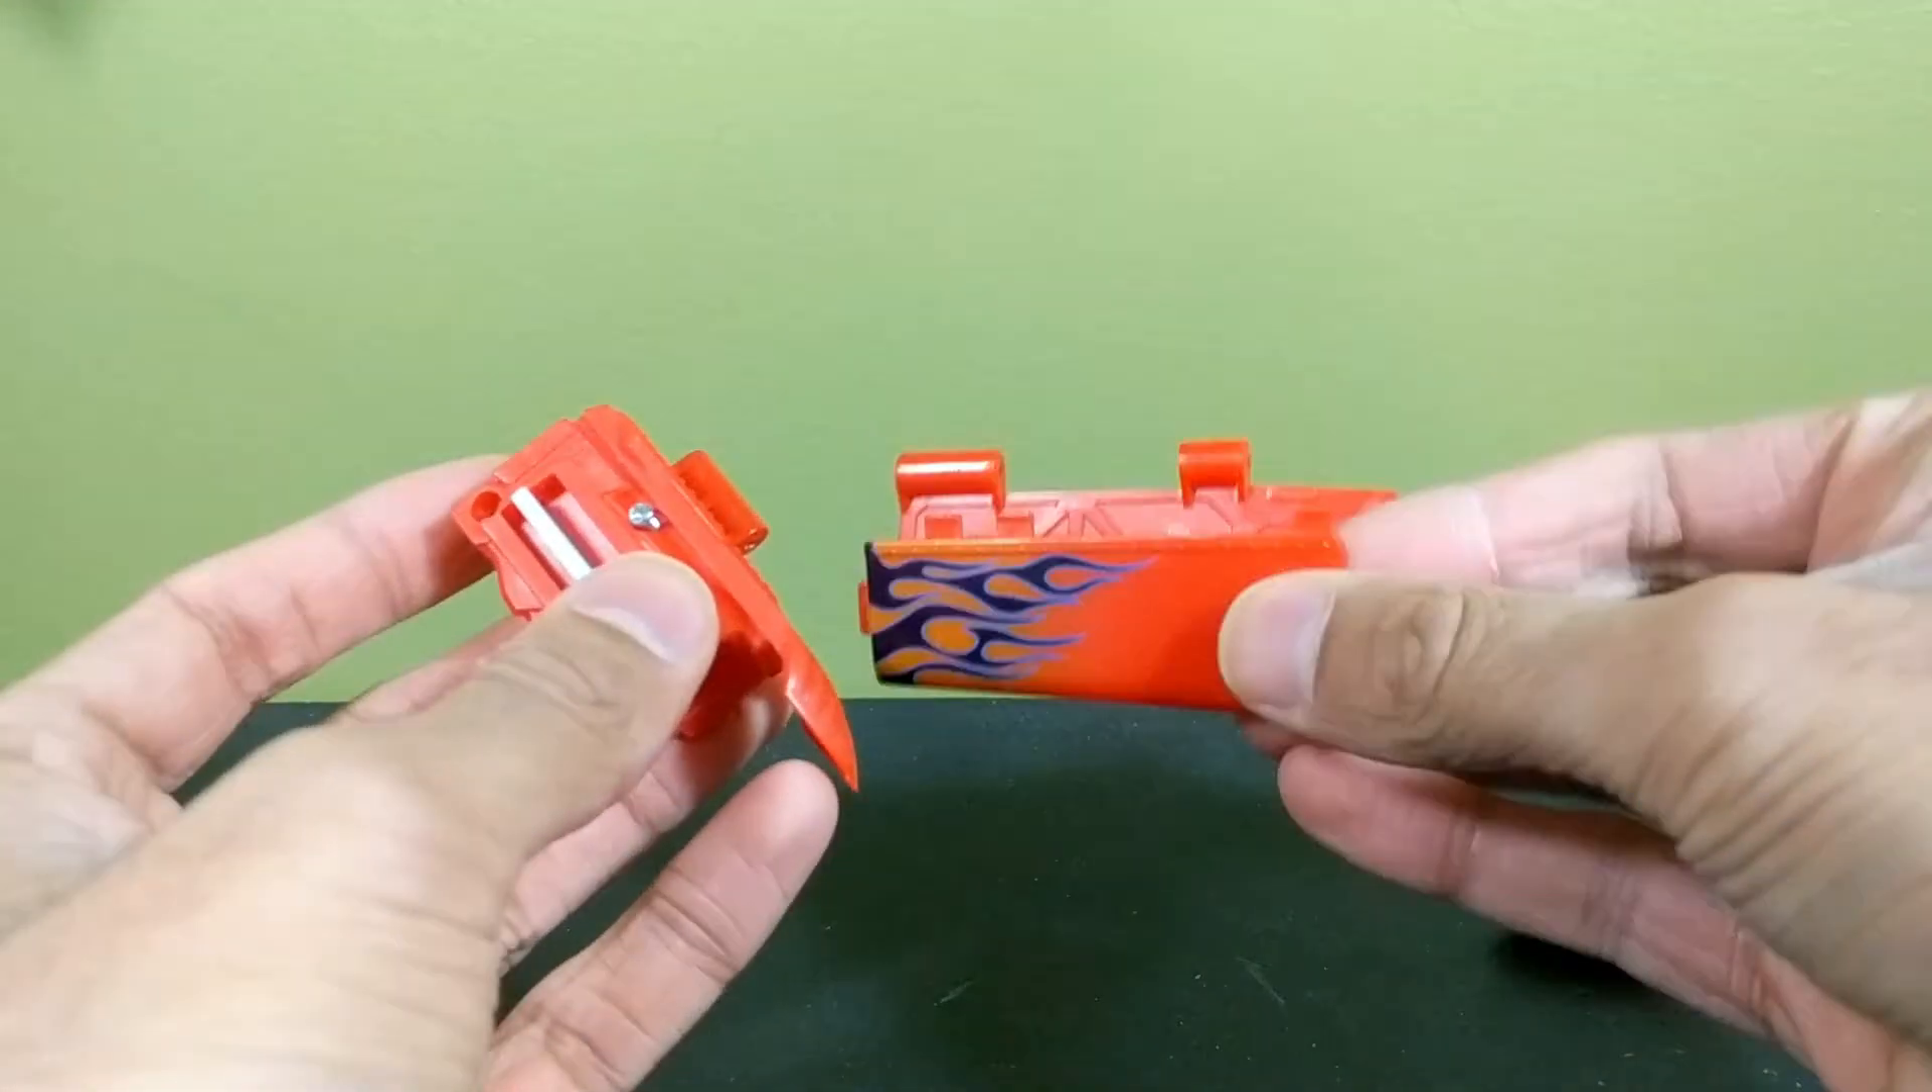This panel has now been removed.